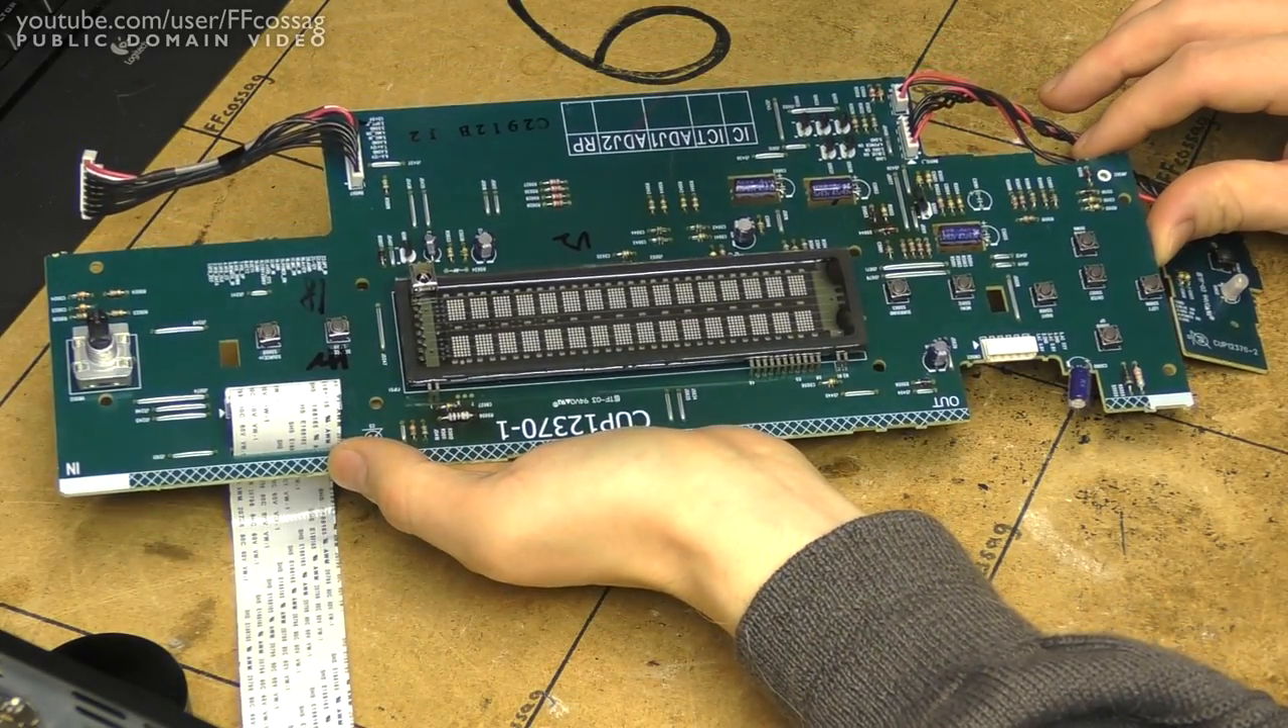All right I've now taken out the front panel board and sadly that is somewhat inconclusive because the other side of the board has no real components on it.